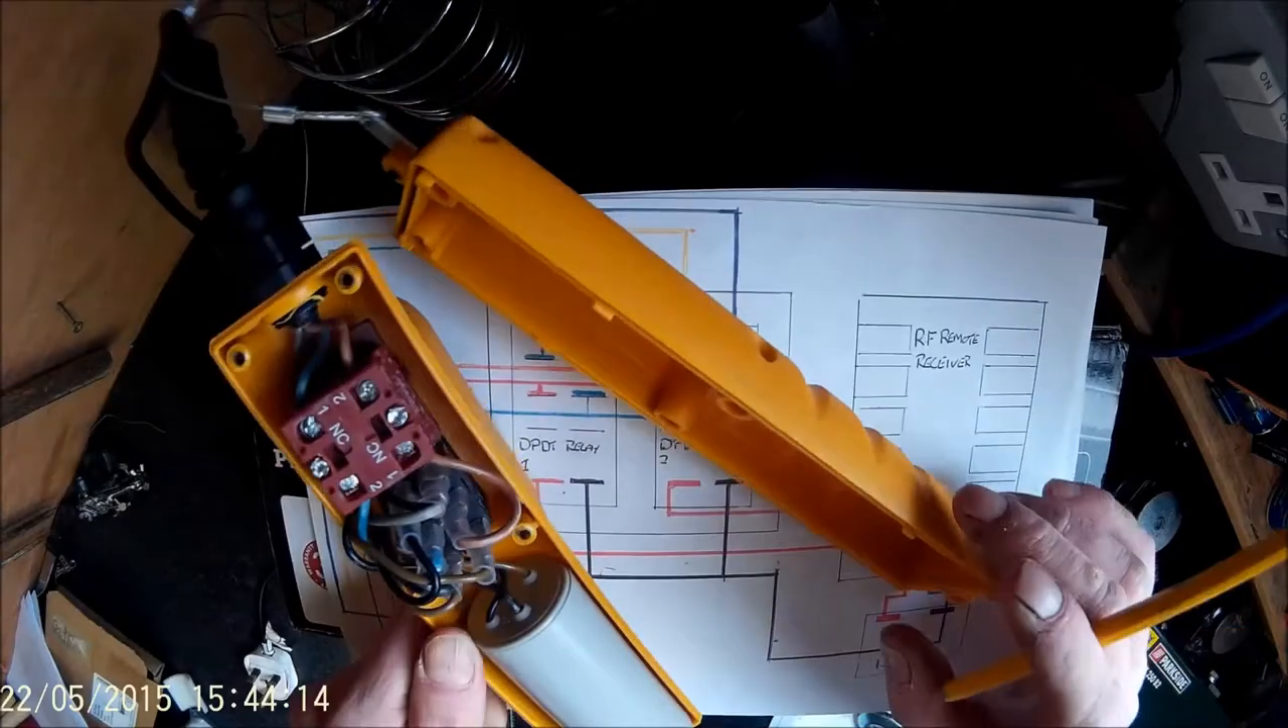I've got my pendant switch for my hoist, I've opened it now, it's just a standard pendant switch.